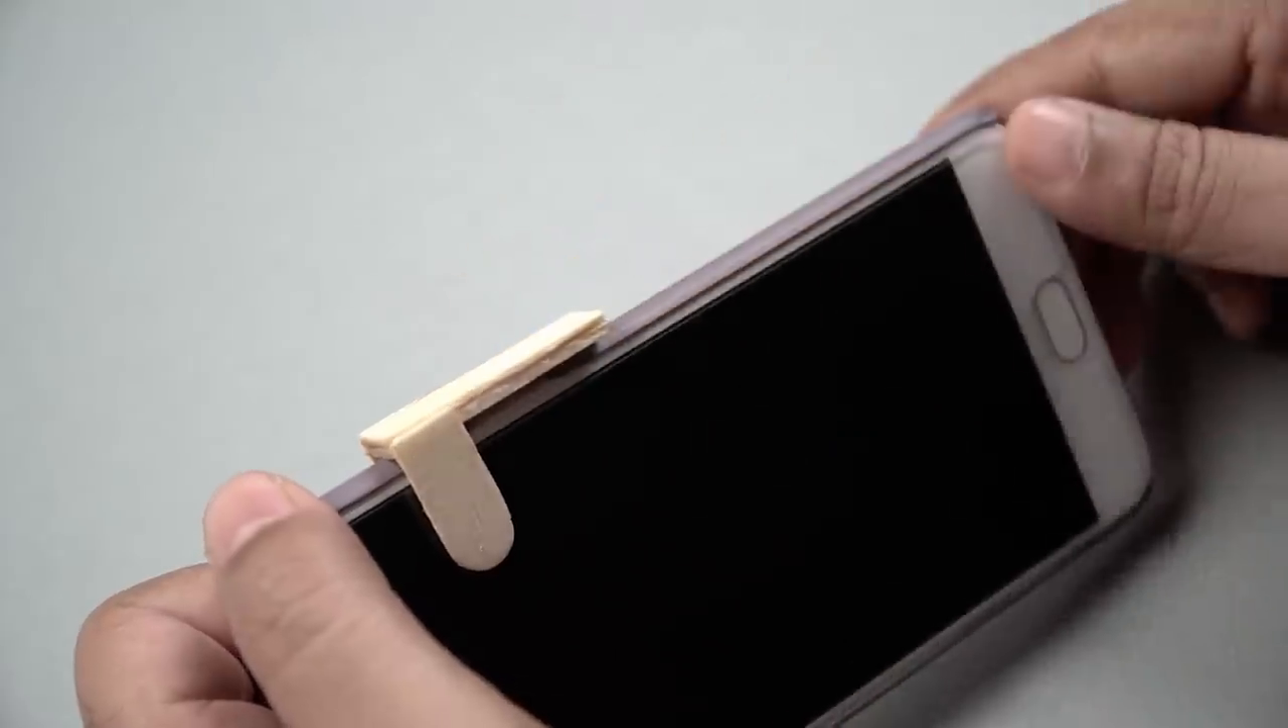So this is our trigger piece. And this is how you can just slide it over the phone and you can see it fits pretty well. And also you can move it around.